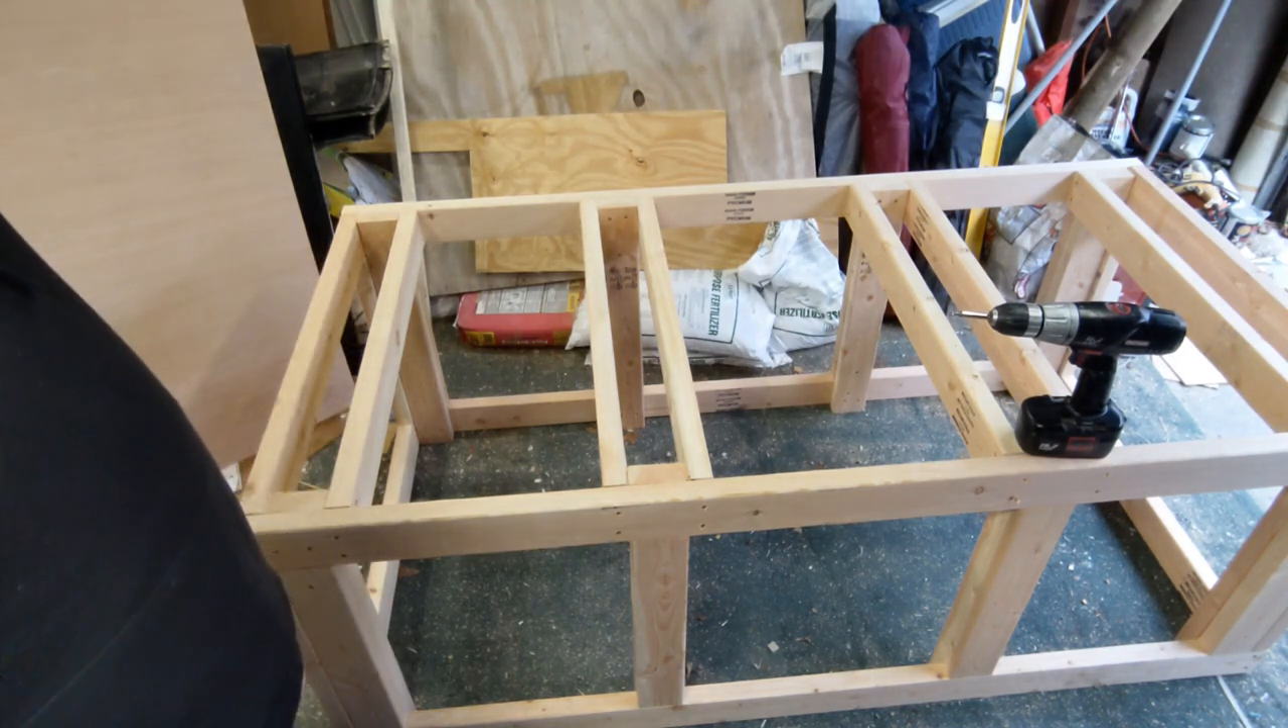So, as you can see, the cross braces are installed. The stand is pretty much done.